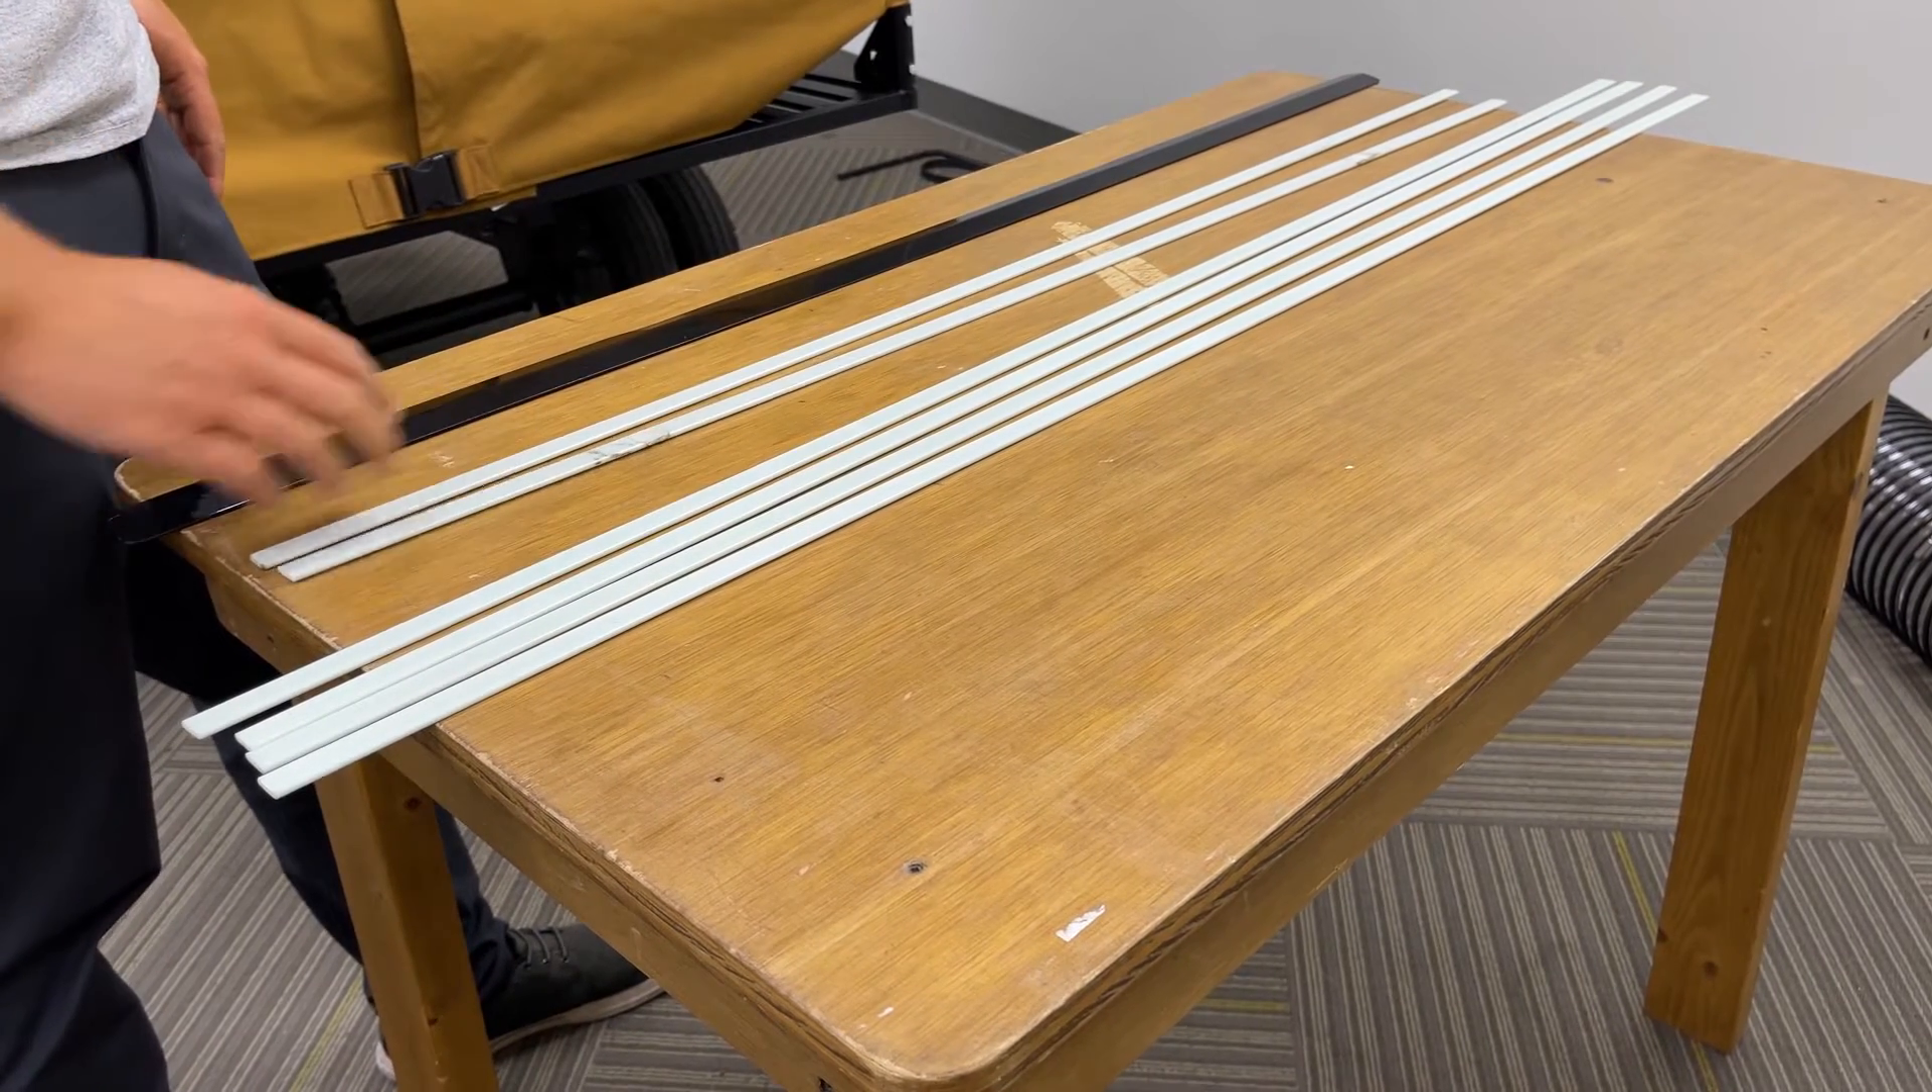The only thing that's remaining on the canvas is inserting six battens, four long length, two short length, as well as one metal retainer.